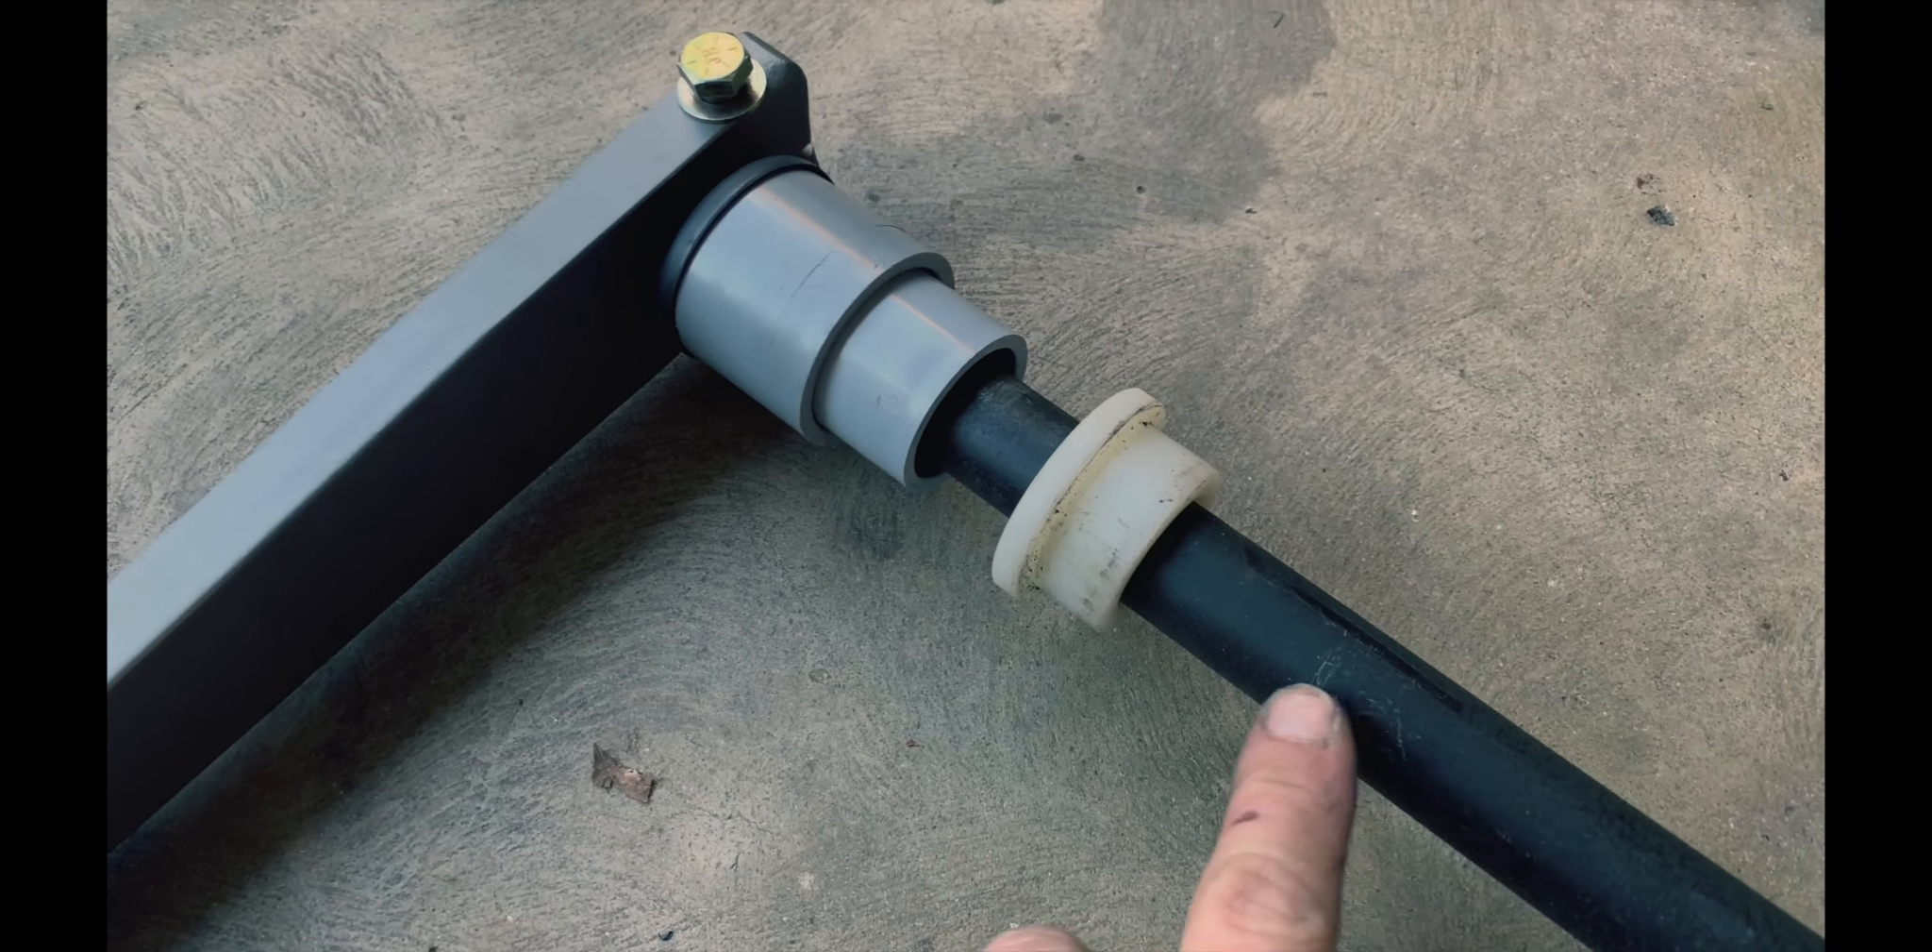This is the bushing that shipped with the bar and it's a perfect fit for the bar.